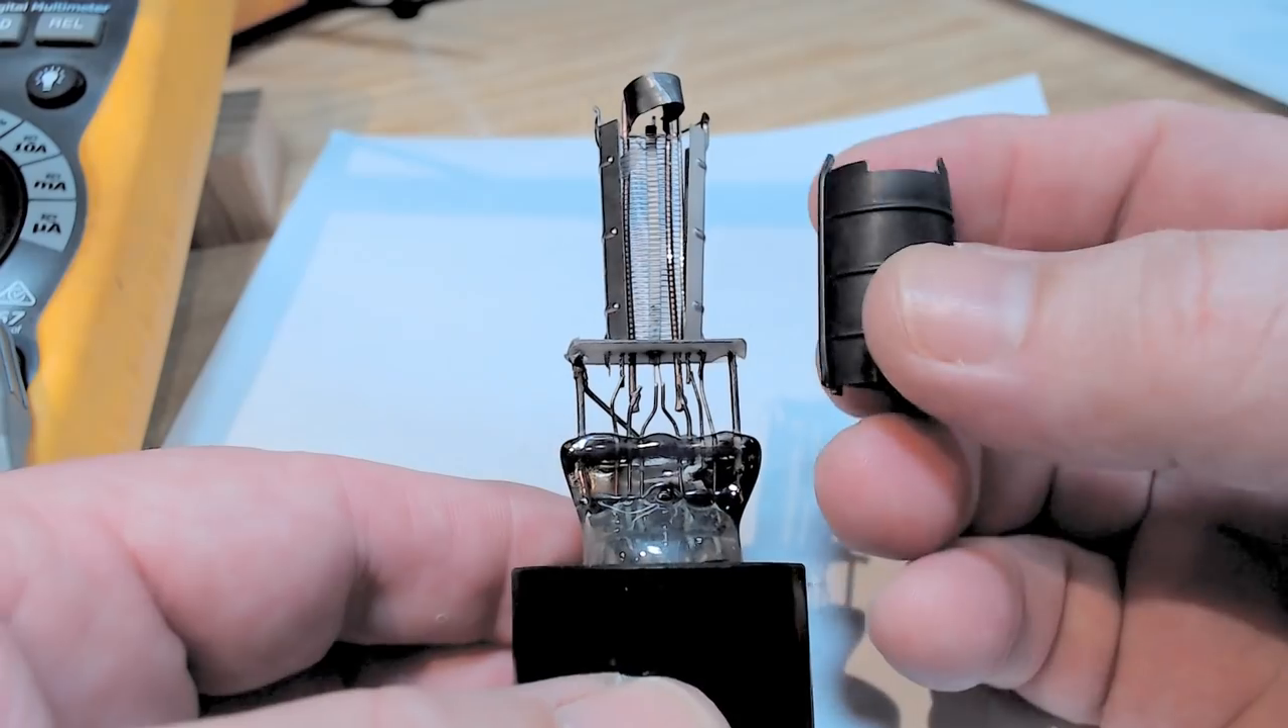I've managed to get the plate off.